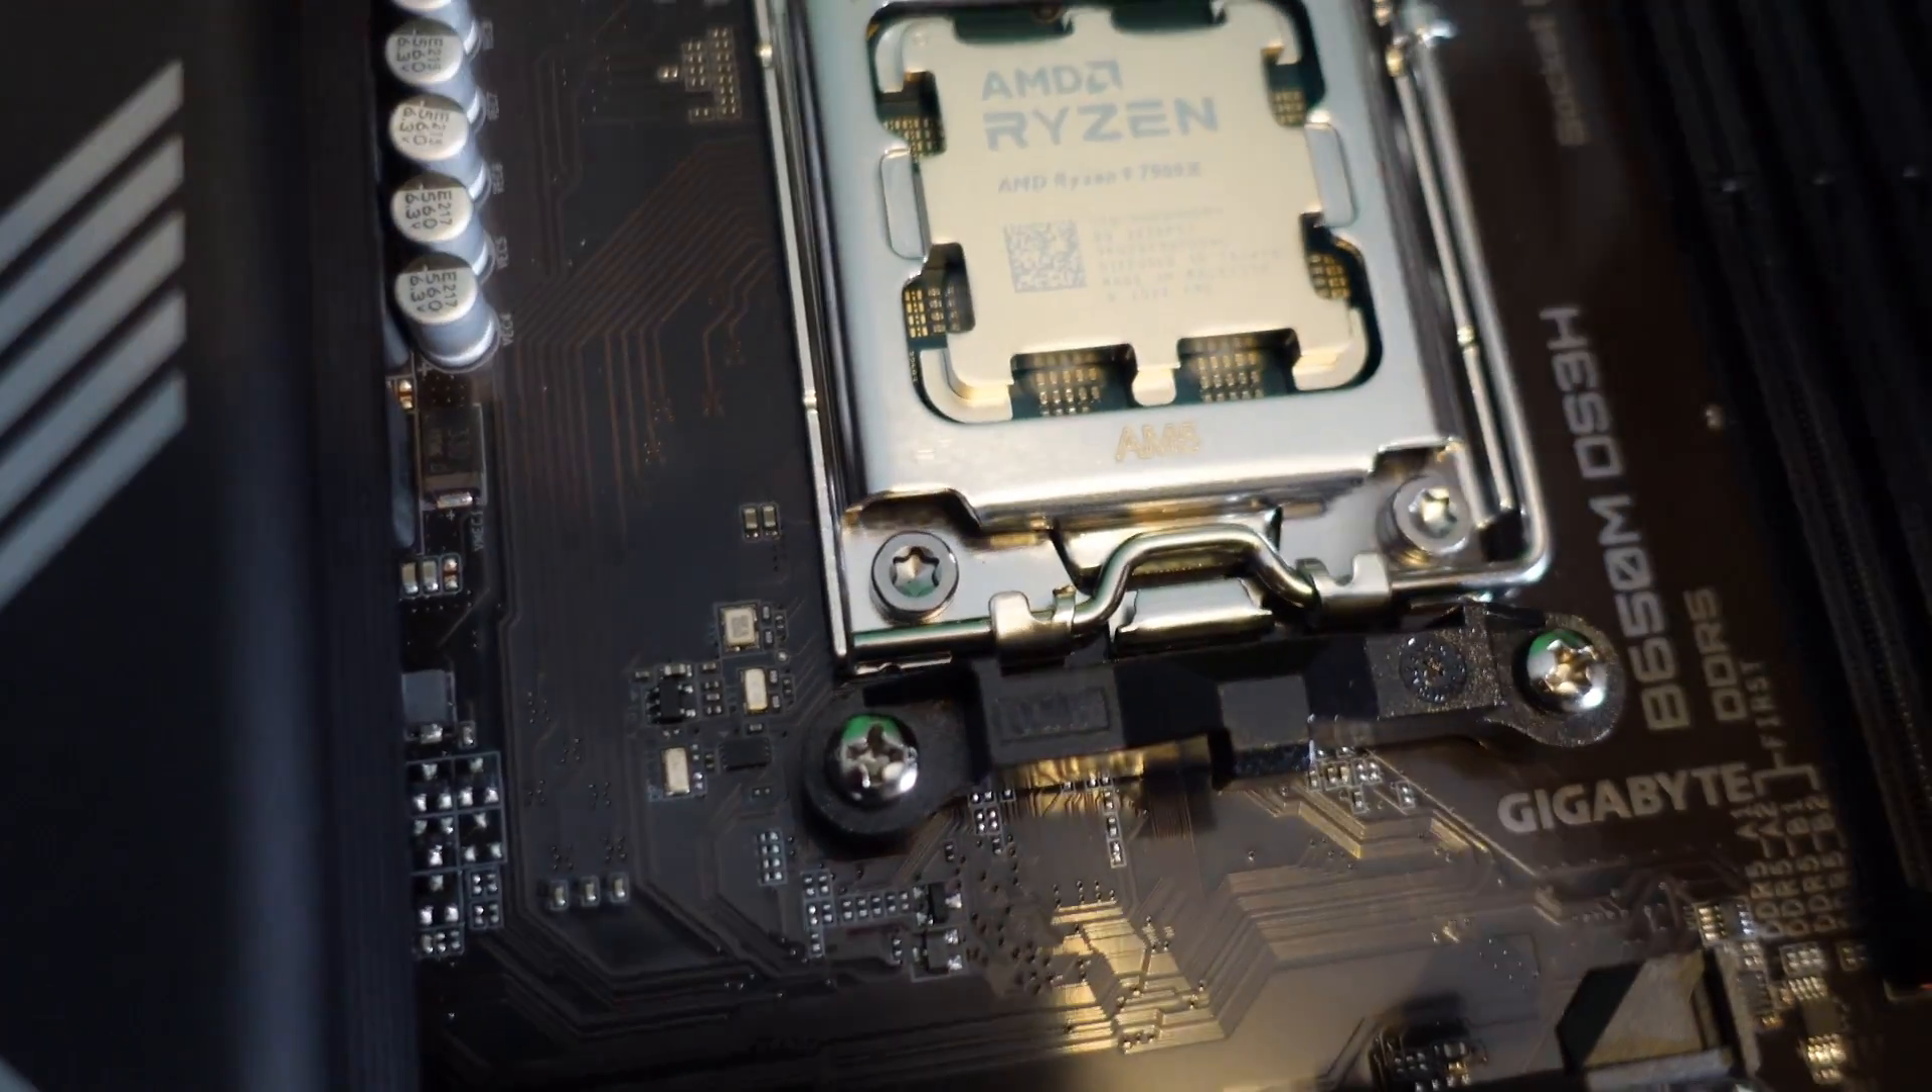Our cpu is now installed in there nice and tight and locked in.